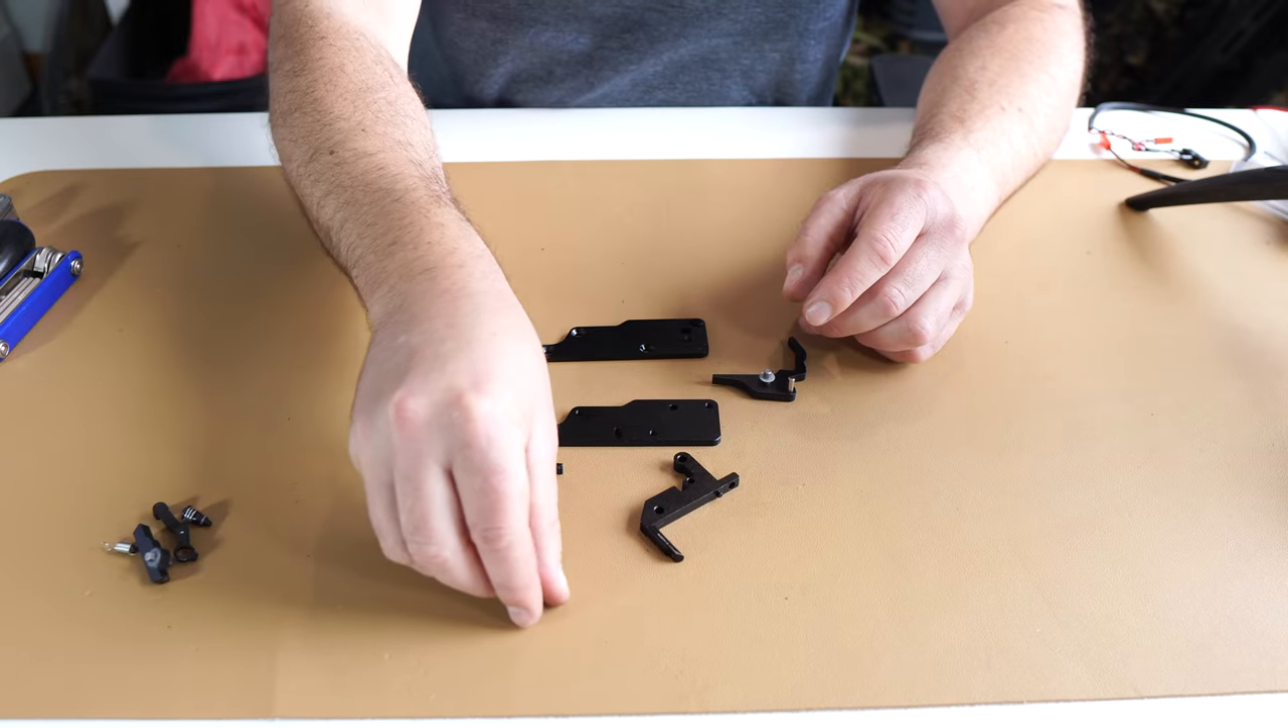We've now got a trigger in pieces.